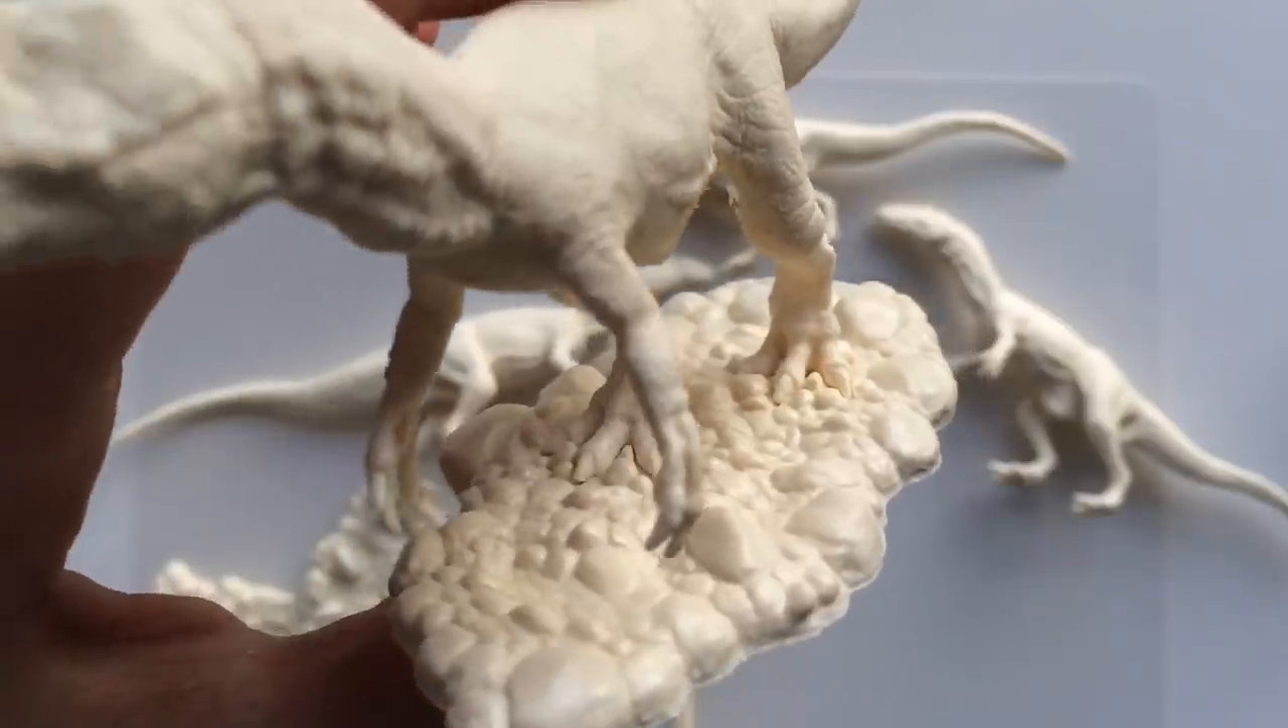The kits will come with the base, and as you can see, the feet fit right in between the rocks.